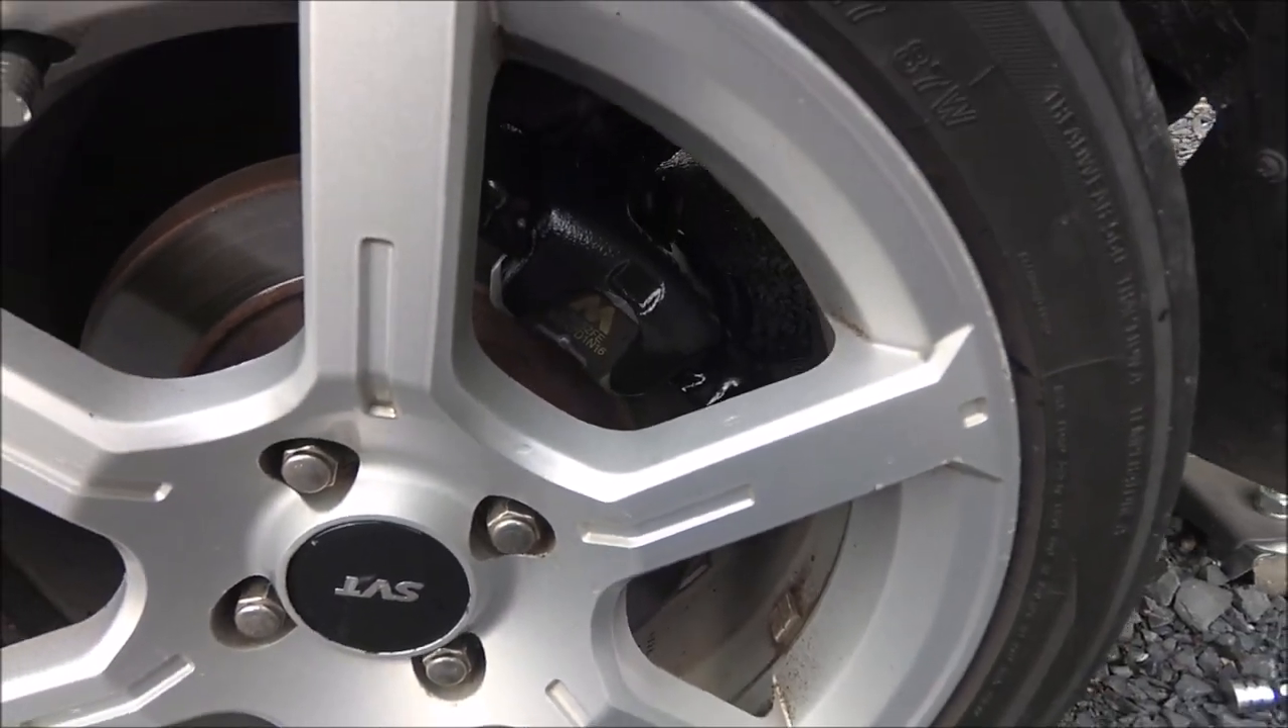So now I've got my wheel back on, and you can hopefully see in there what it looks like as a final product.